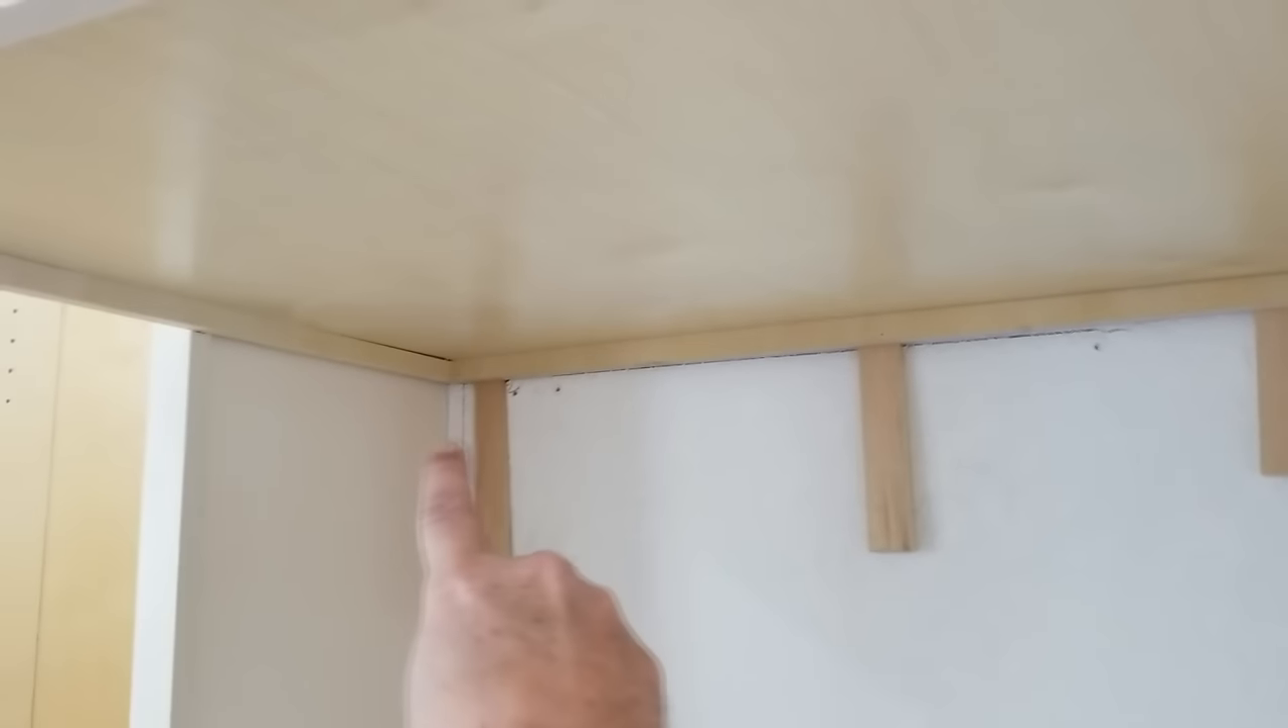Because of the curvature of the wall we had to shim in the back there so our screws inside the cabinet are going right through these shims.